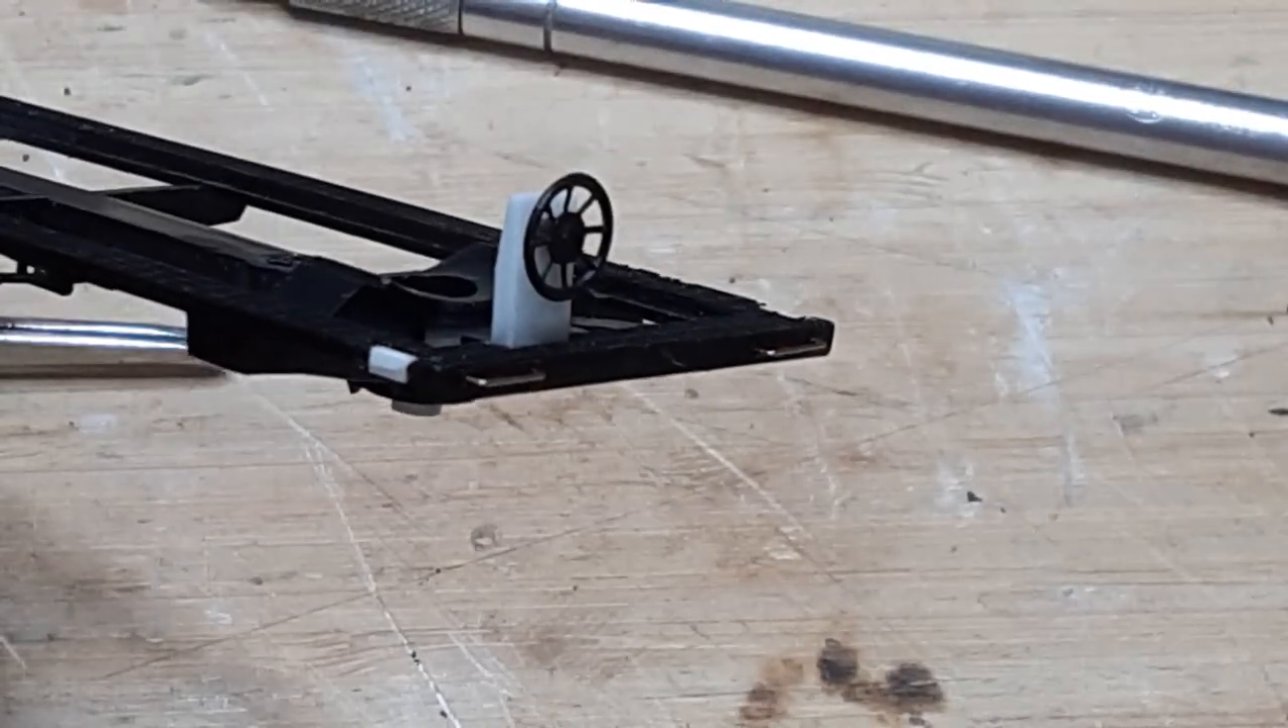I glued the brake wheel in place and glued the assembly to the B end of the underframe.